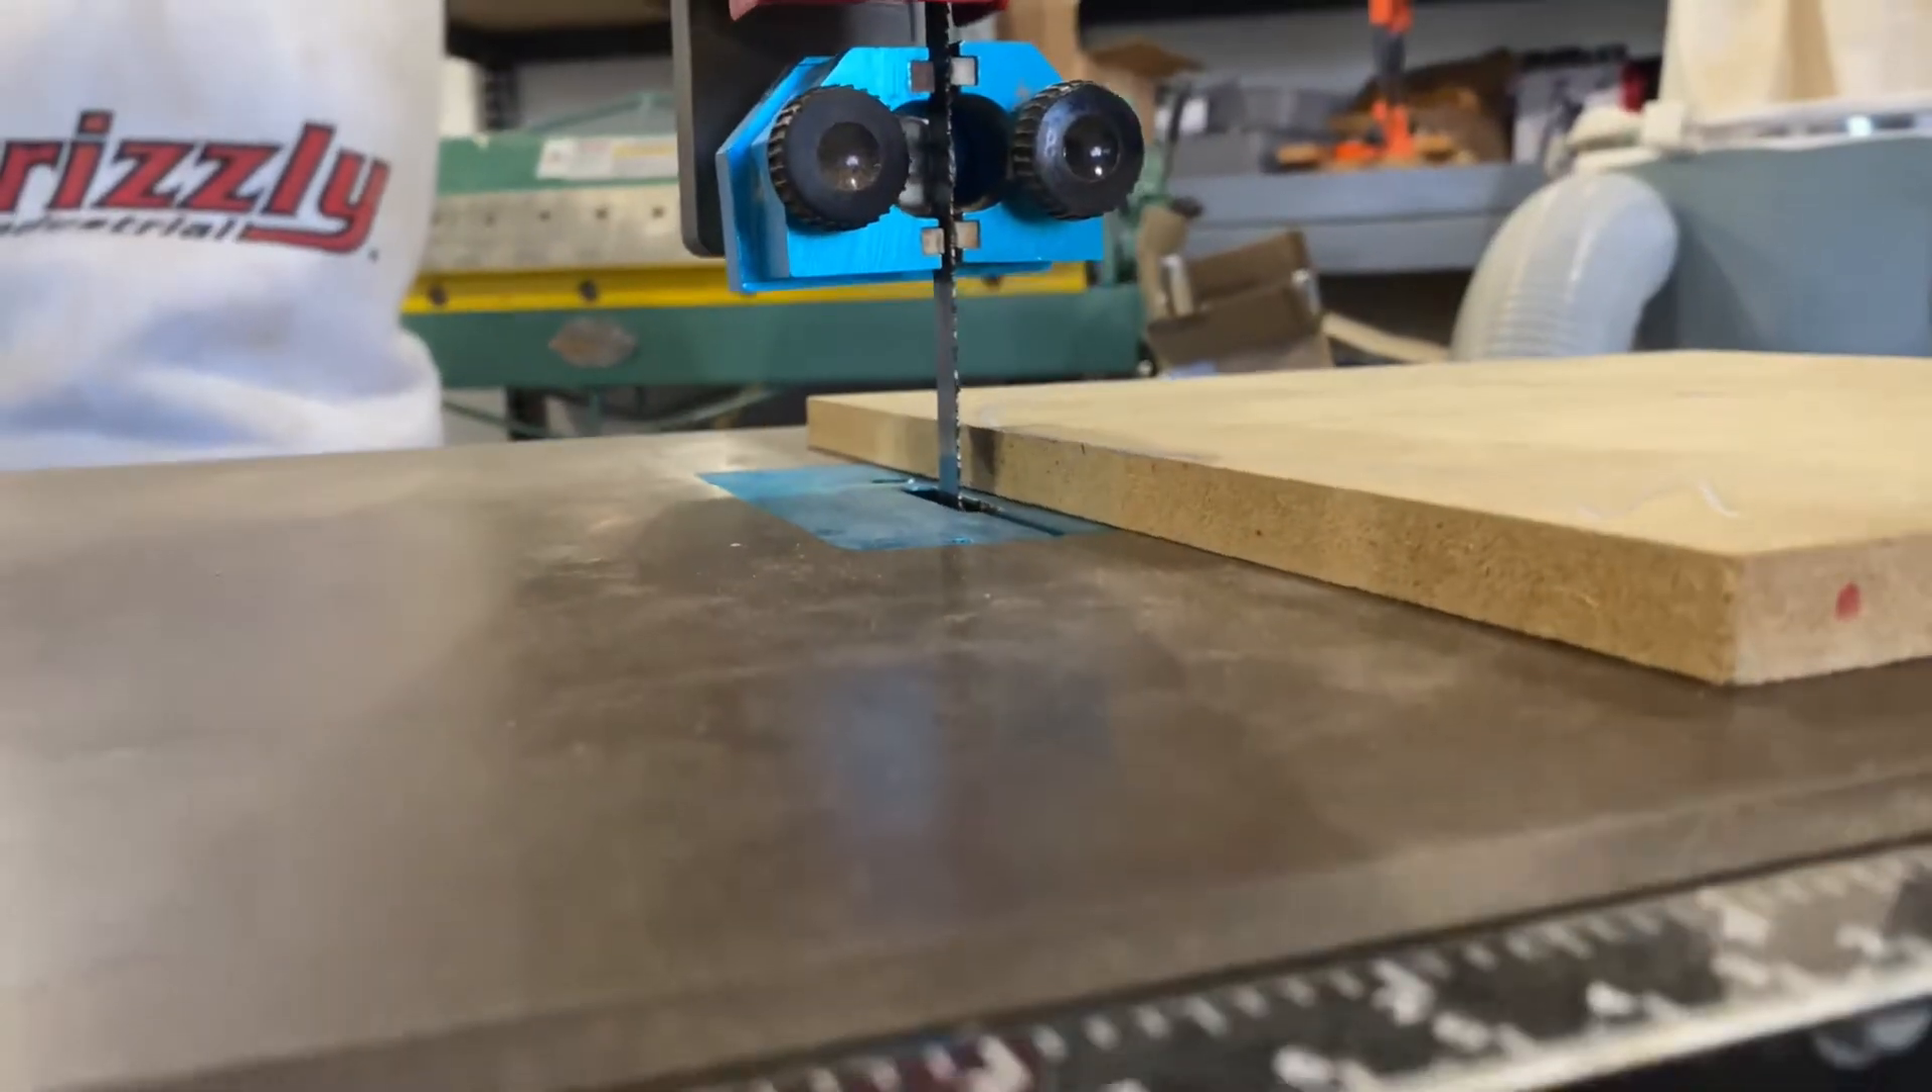First off, your guard here. You can see that there's too much room between the wood and our guard here.